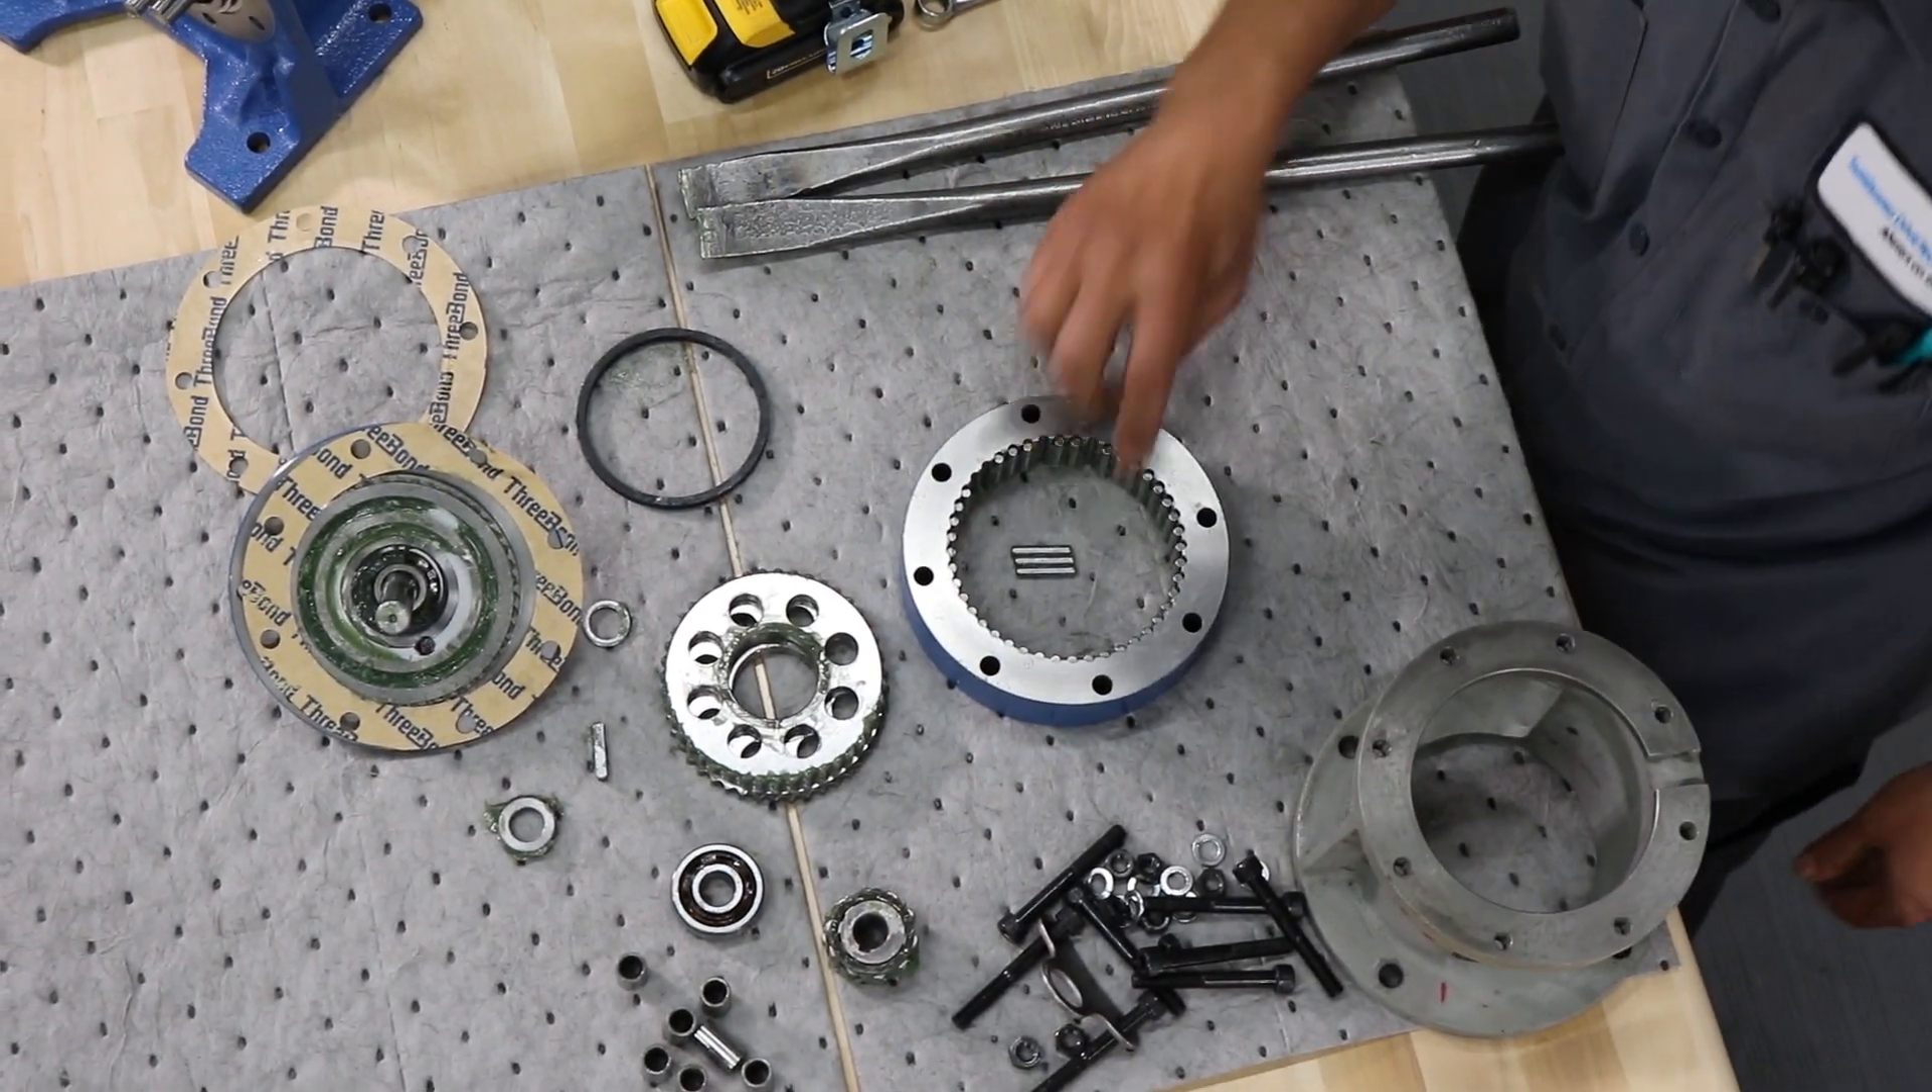And that completes the disassembly of the standard 610 cyclo.